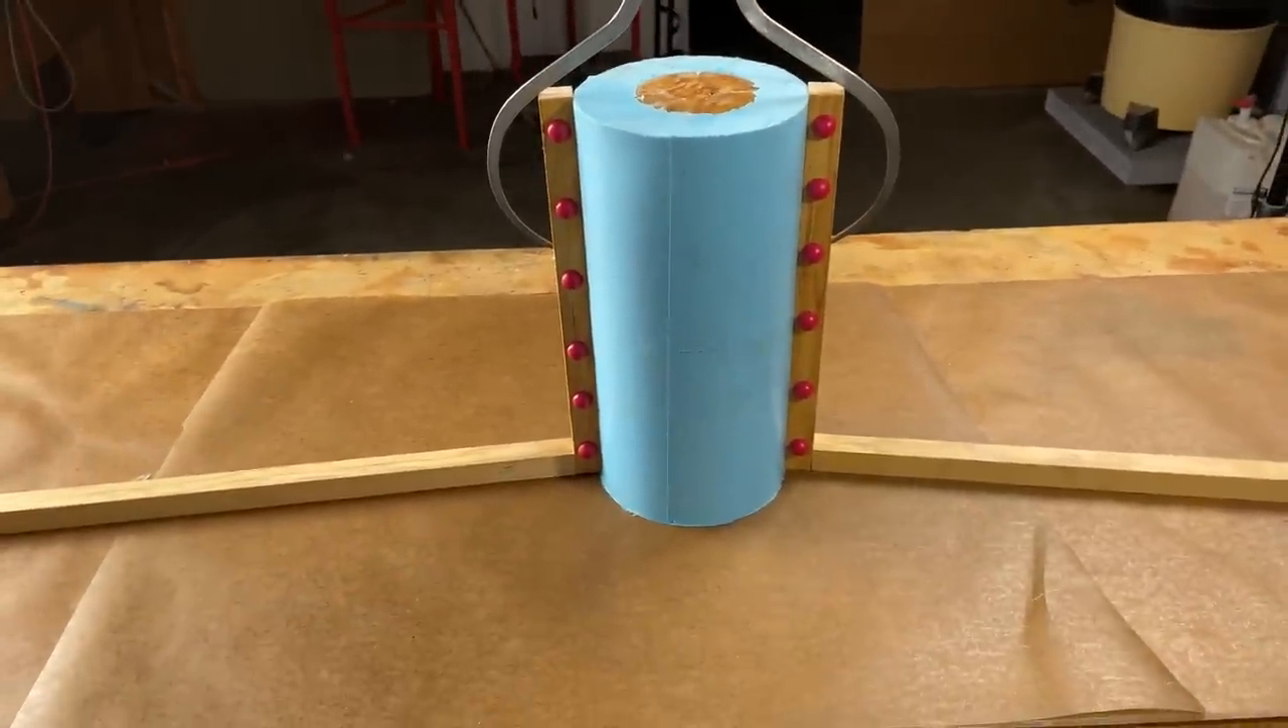I took those two sticks and I mounted them on the sides of the mold.